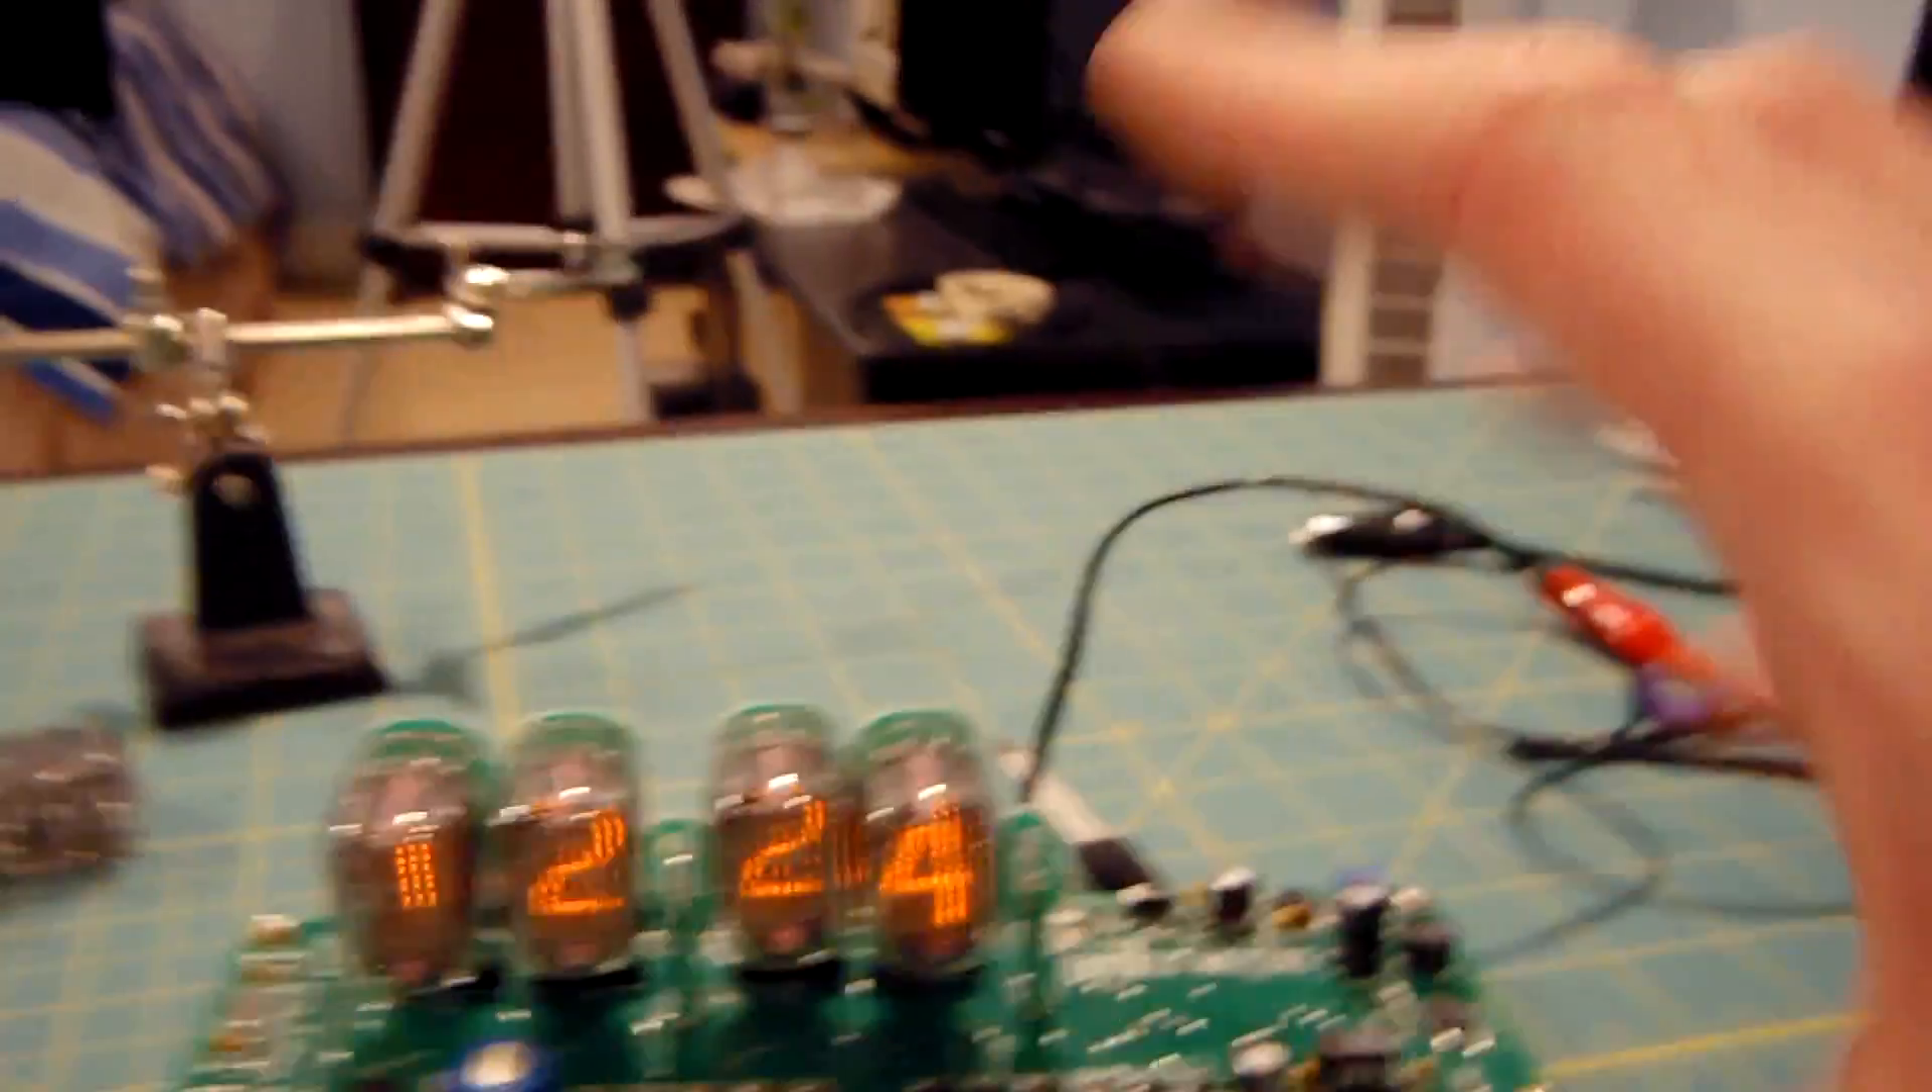So I swapped back to my Pentax Q. As you can see, we have four out of these six Nixie tubes mounted right now. I have two more left to go and that's just the seconds.